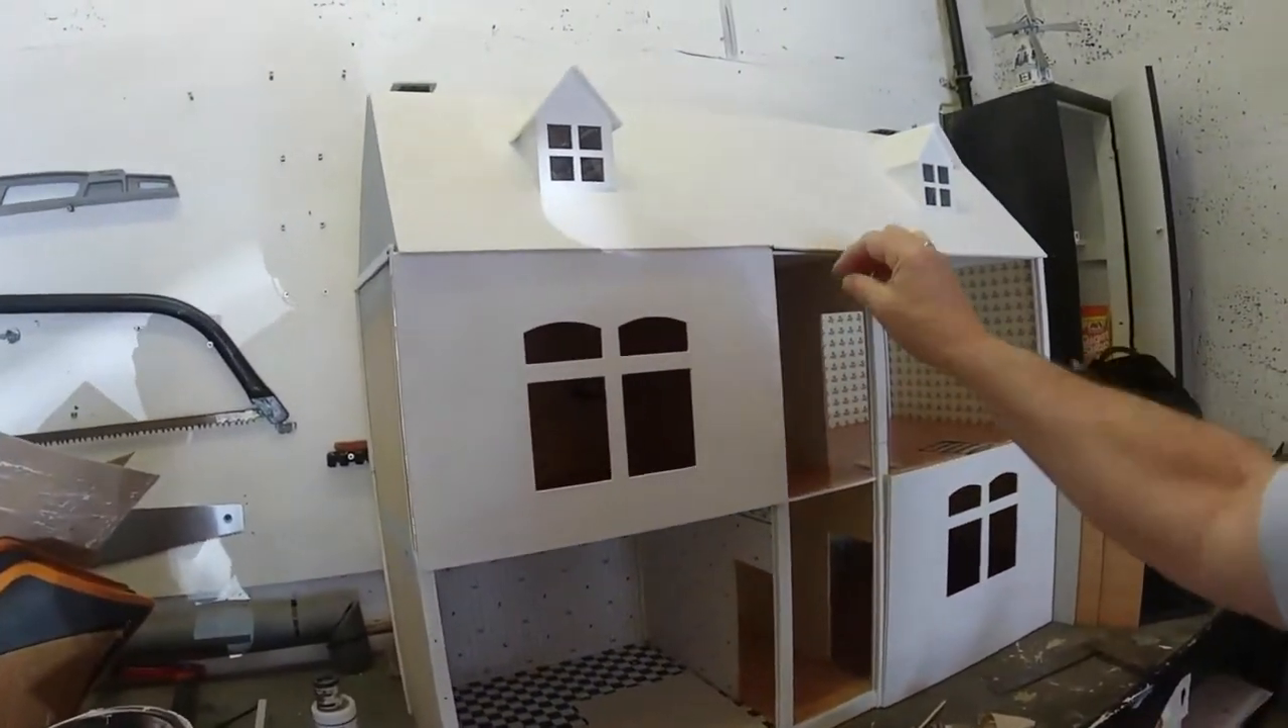The roof's got tiles to go on it.